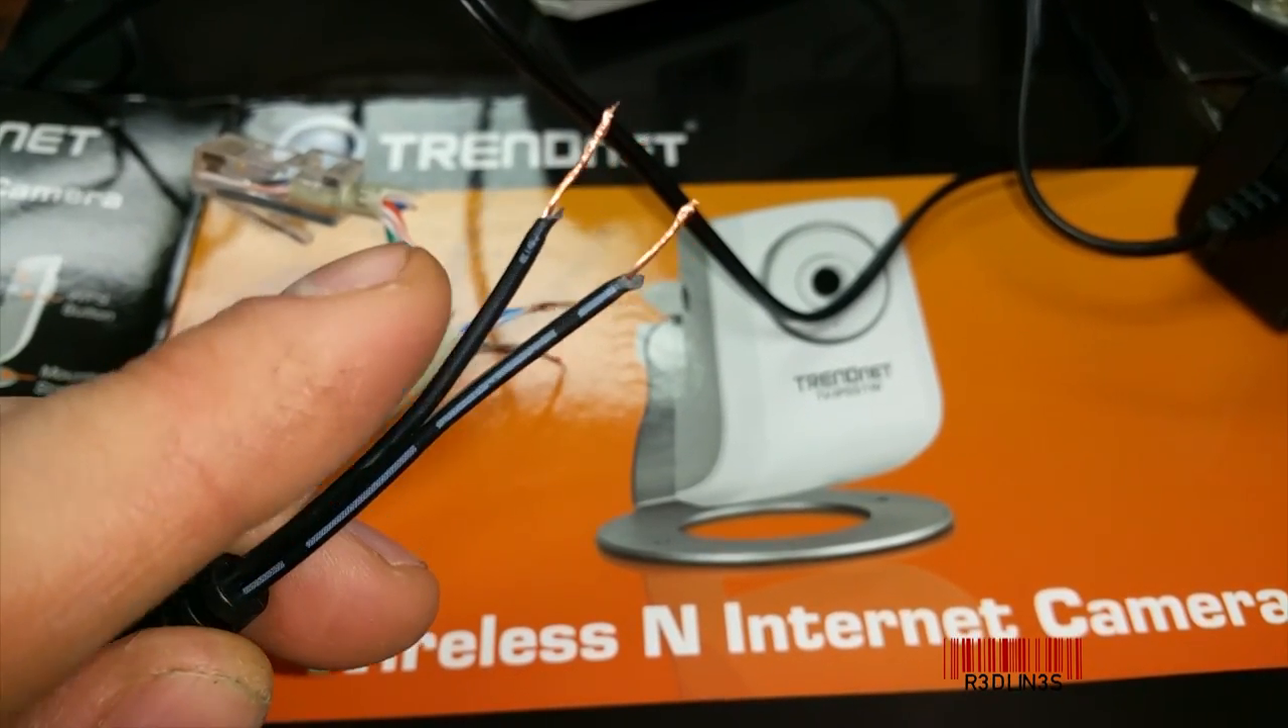I've hacked off the end of the power cord.